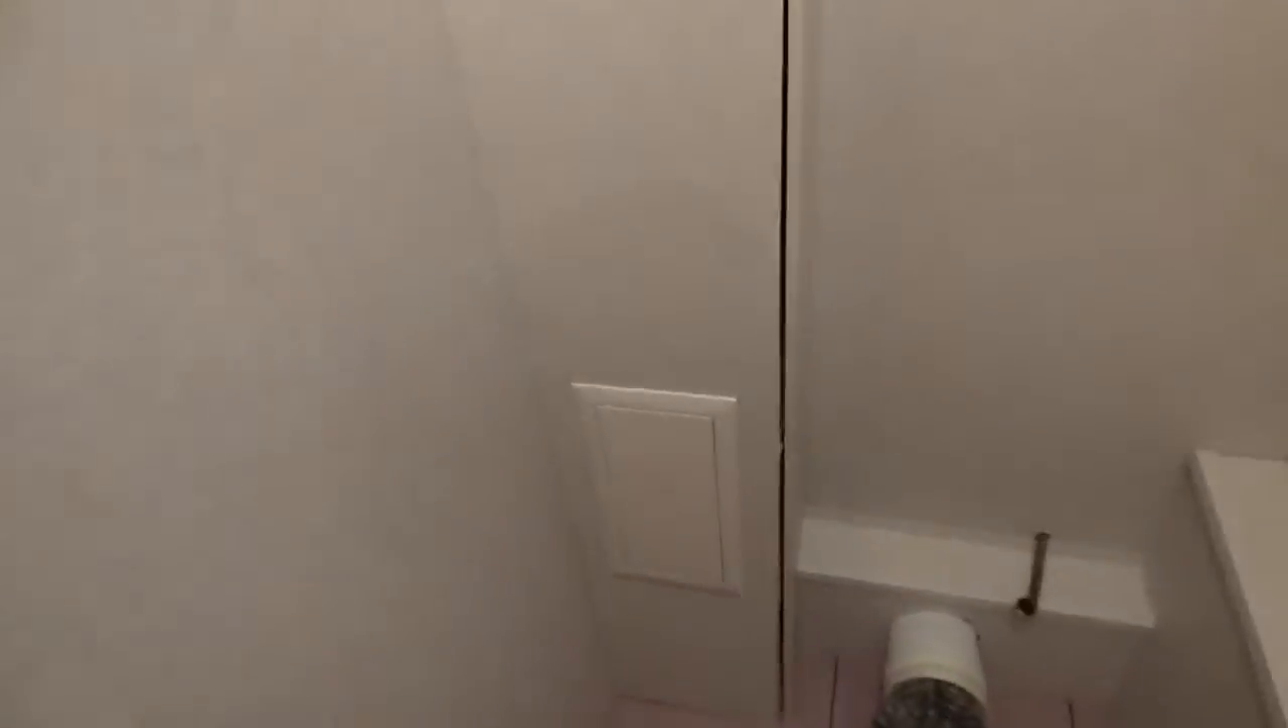Основная работа сделана. Все каркасы зашиты панелями.